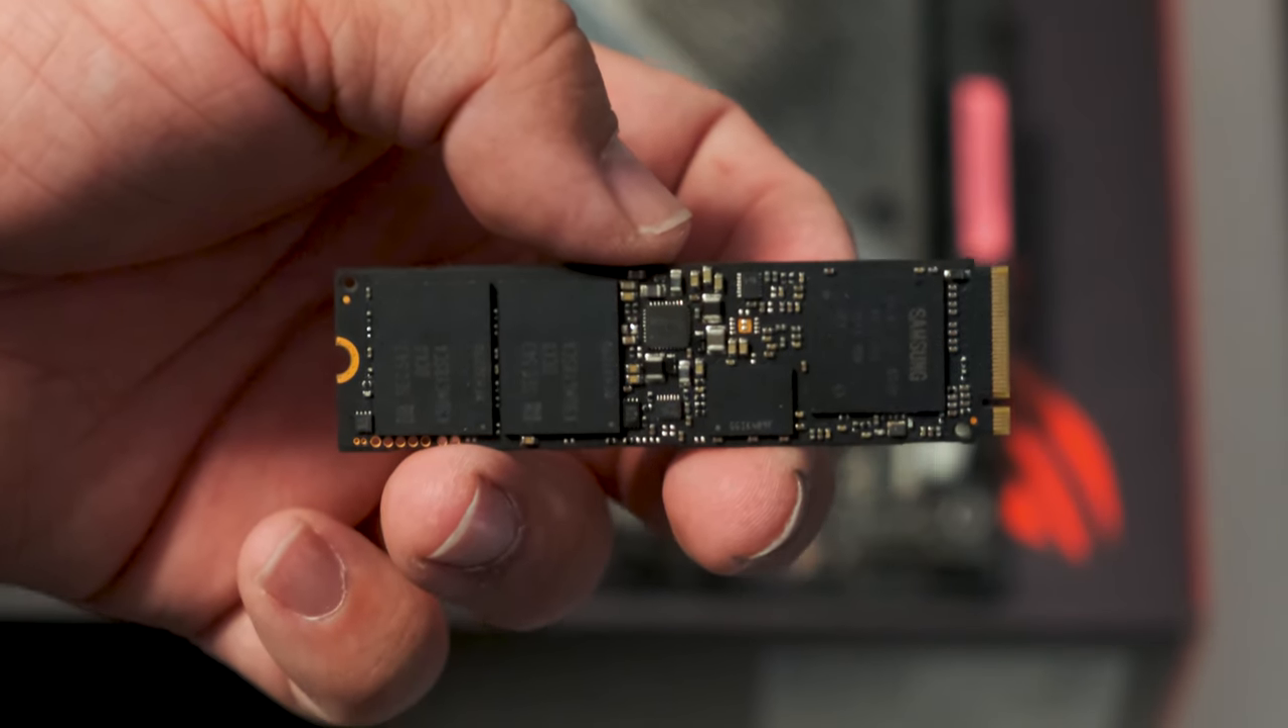So I managed to get the sticker off.